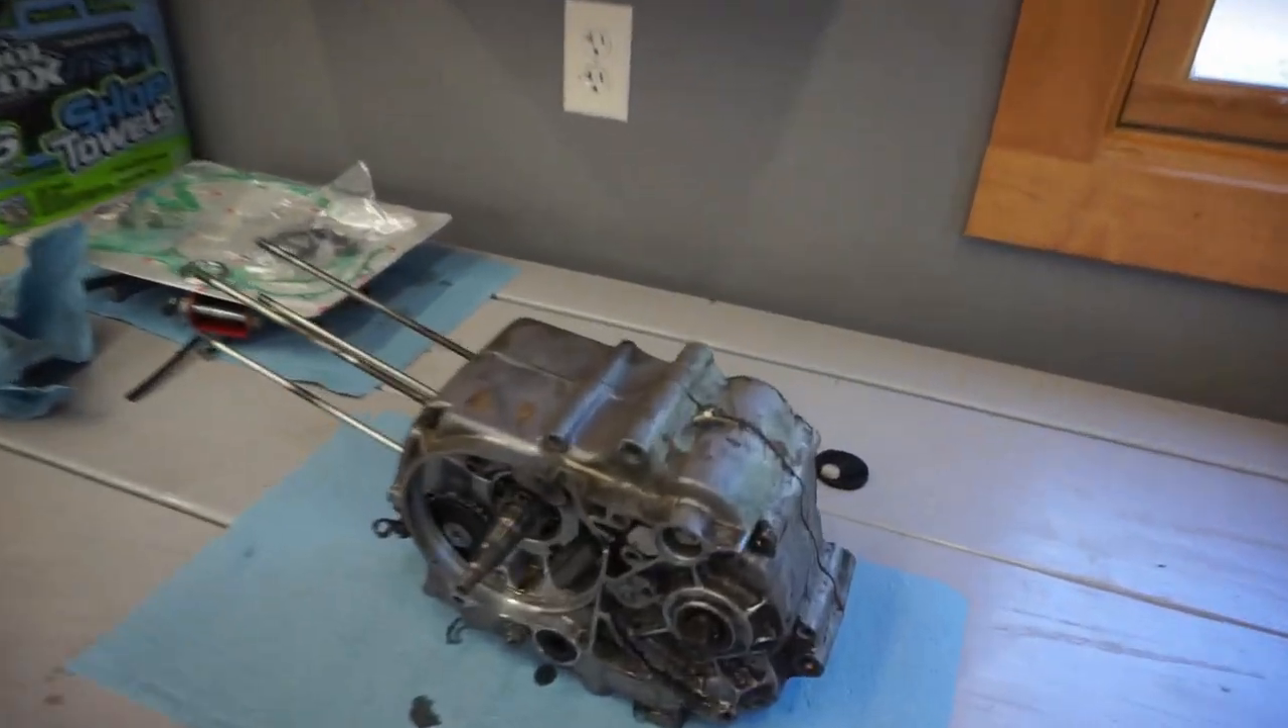Alright we've got the engine out over here on the table.